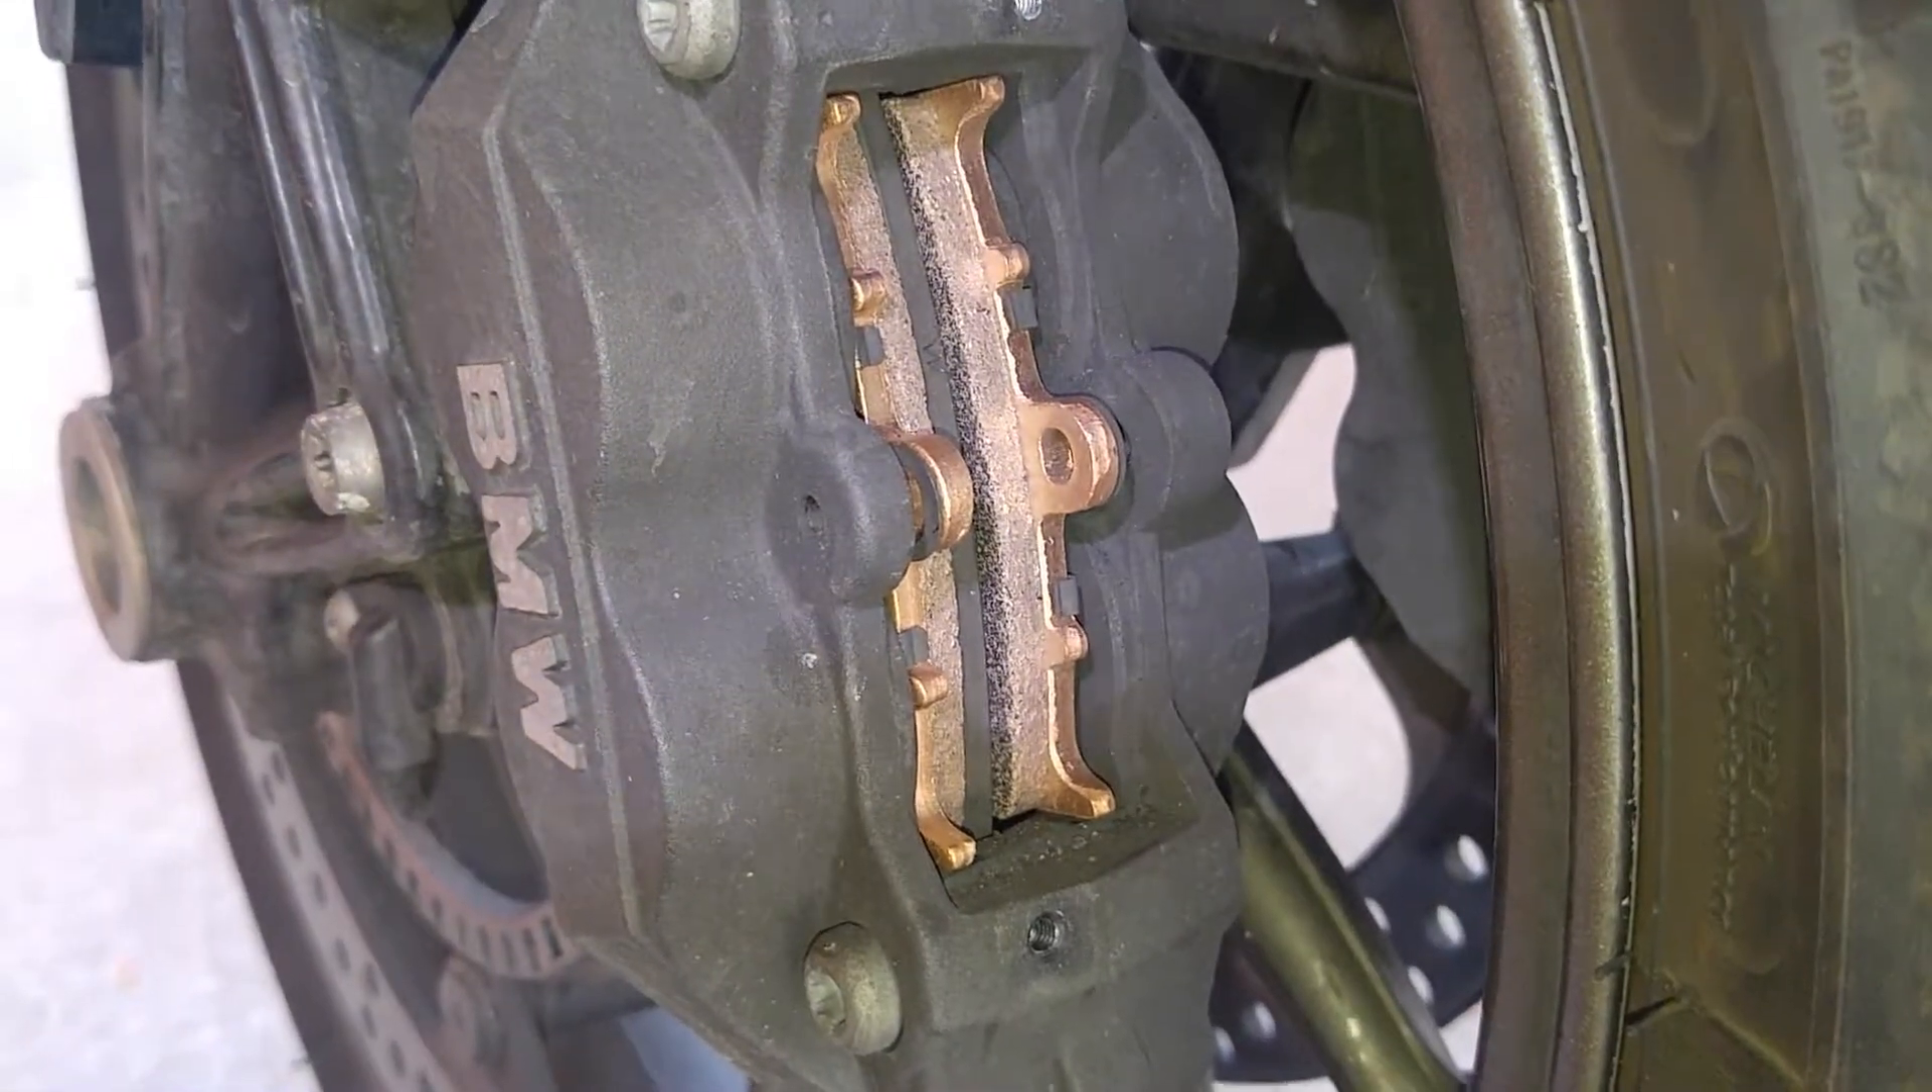Okay so I have installed the two new pads.